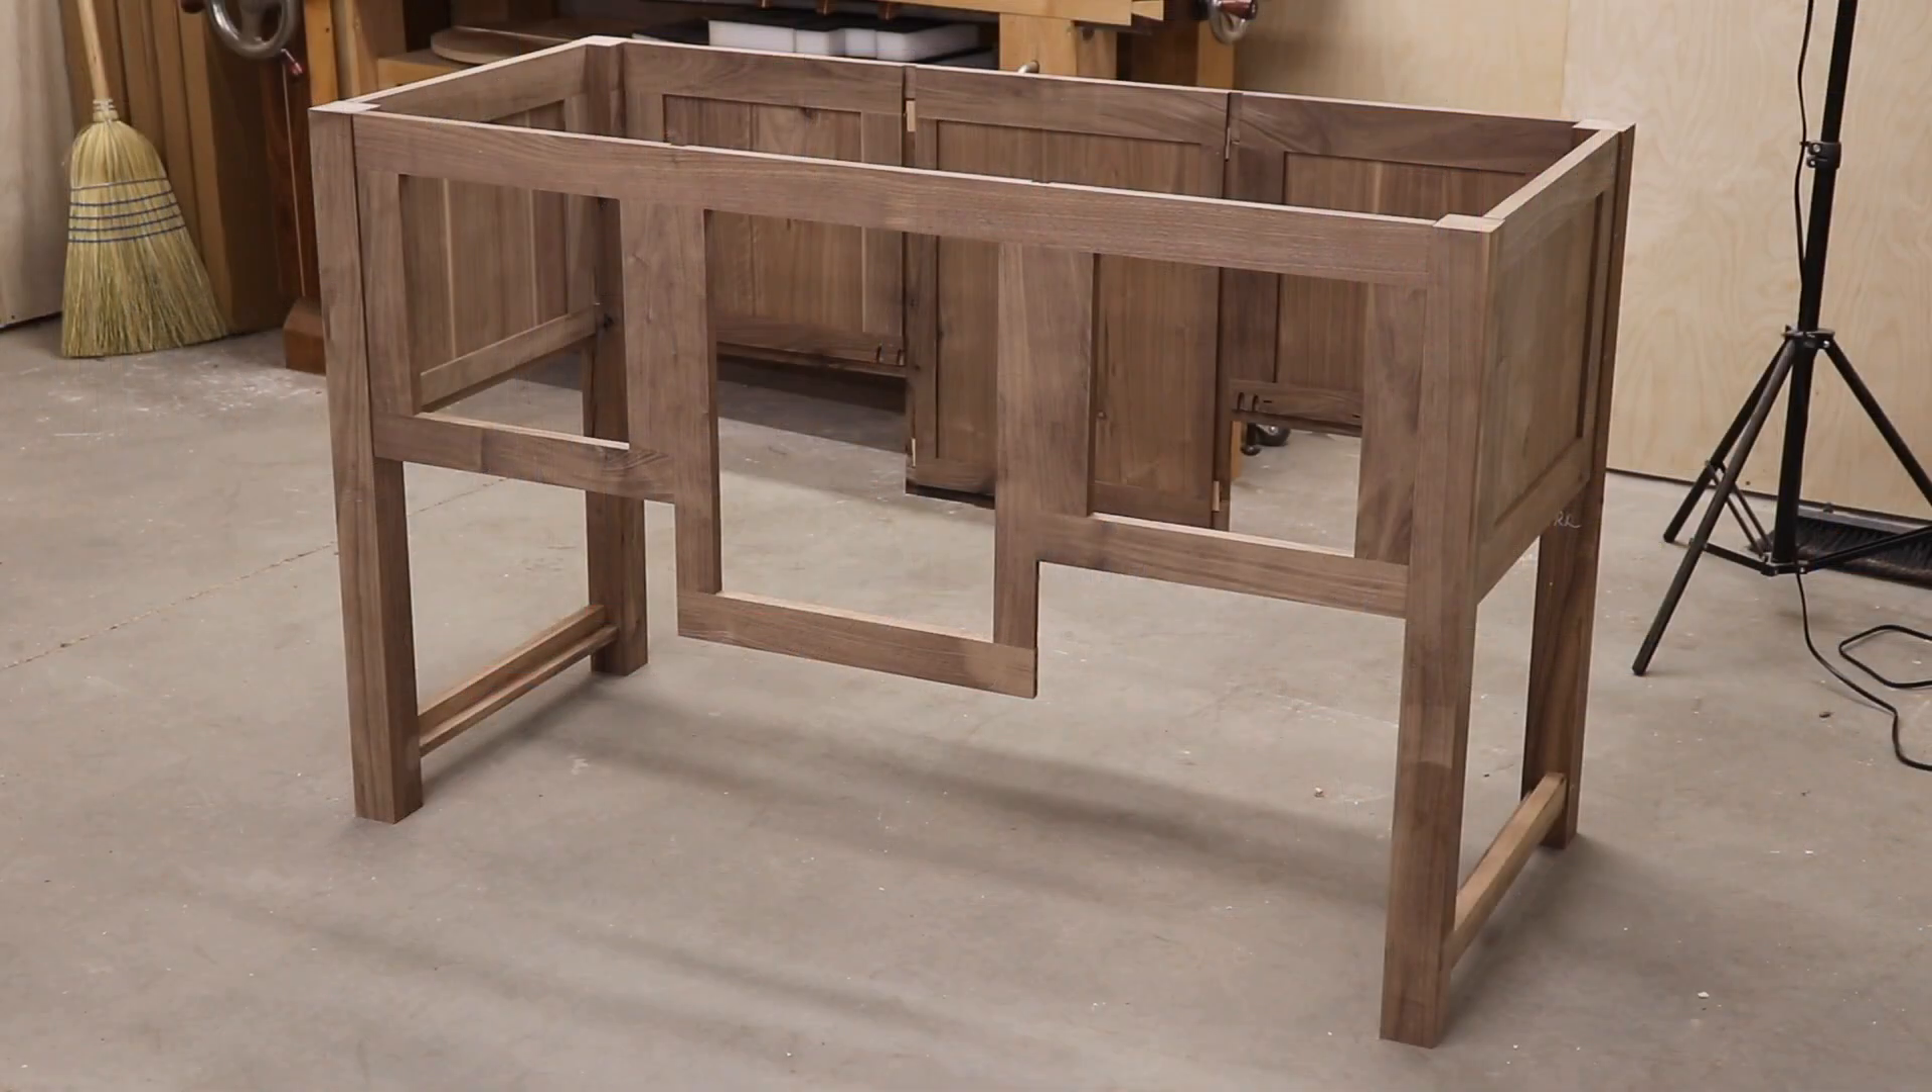There's the dry fit with the panels in it.